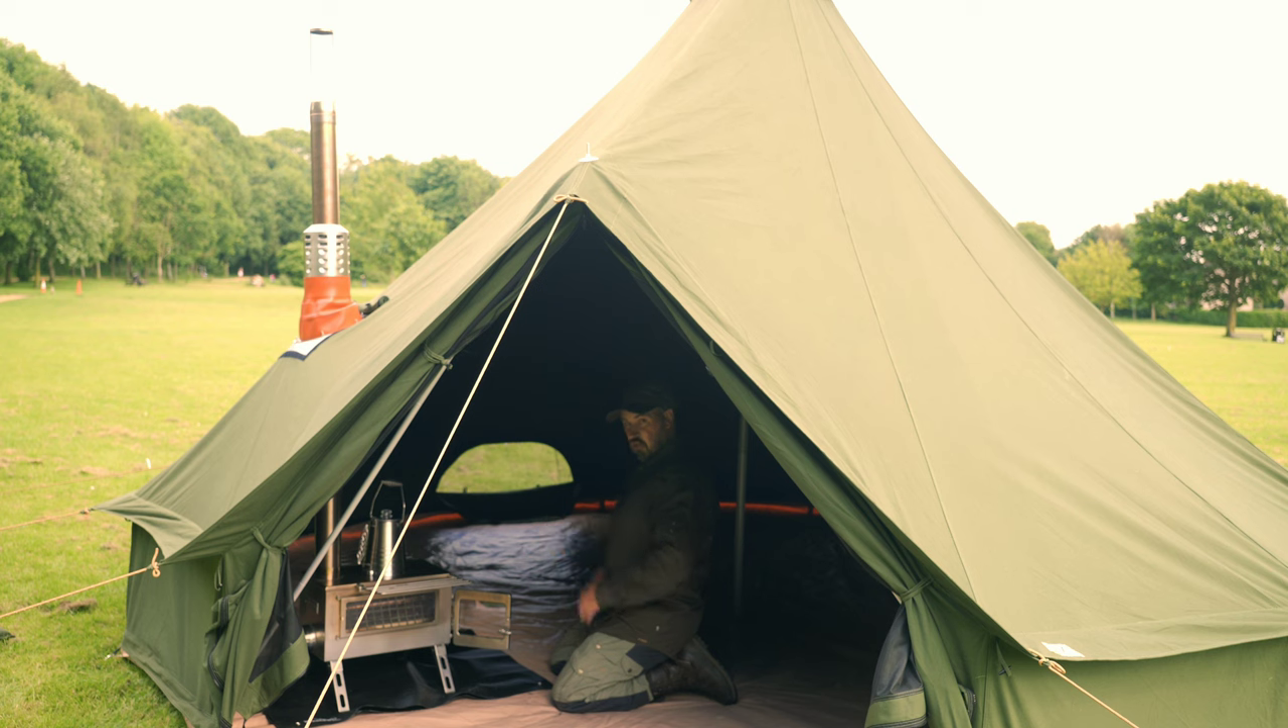So the flashing kit is now installed as you can see and that took less than 15 minutes and the stove is set up ready to go.